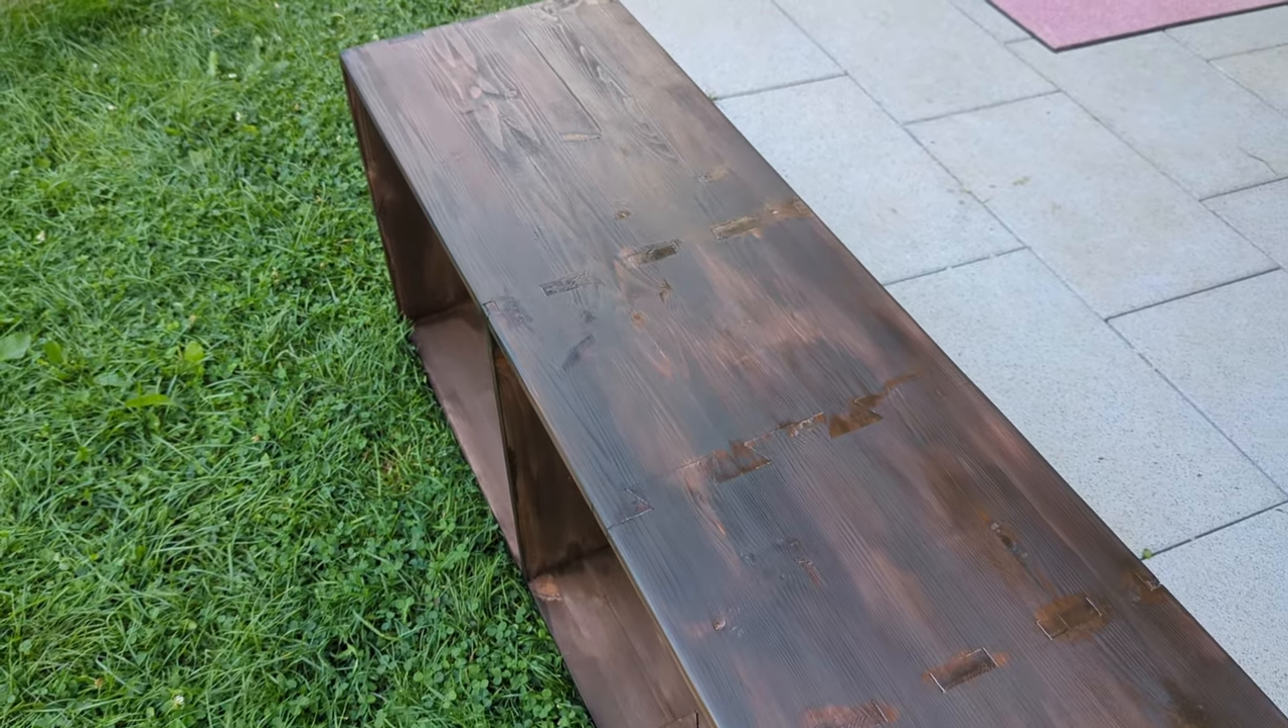And here is the finished bench. Now all that's missing are the boxes.